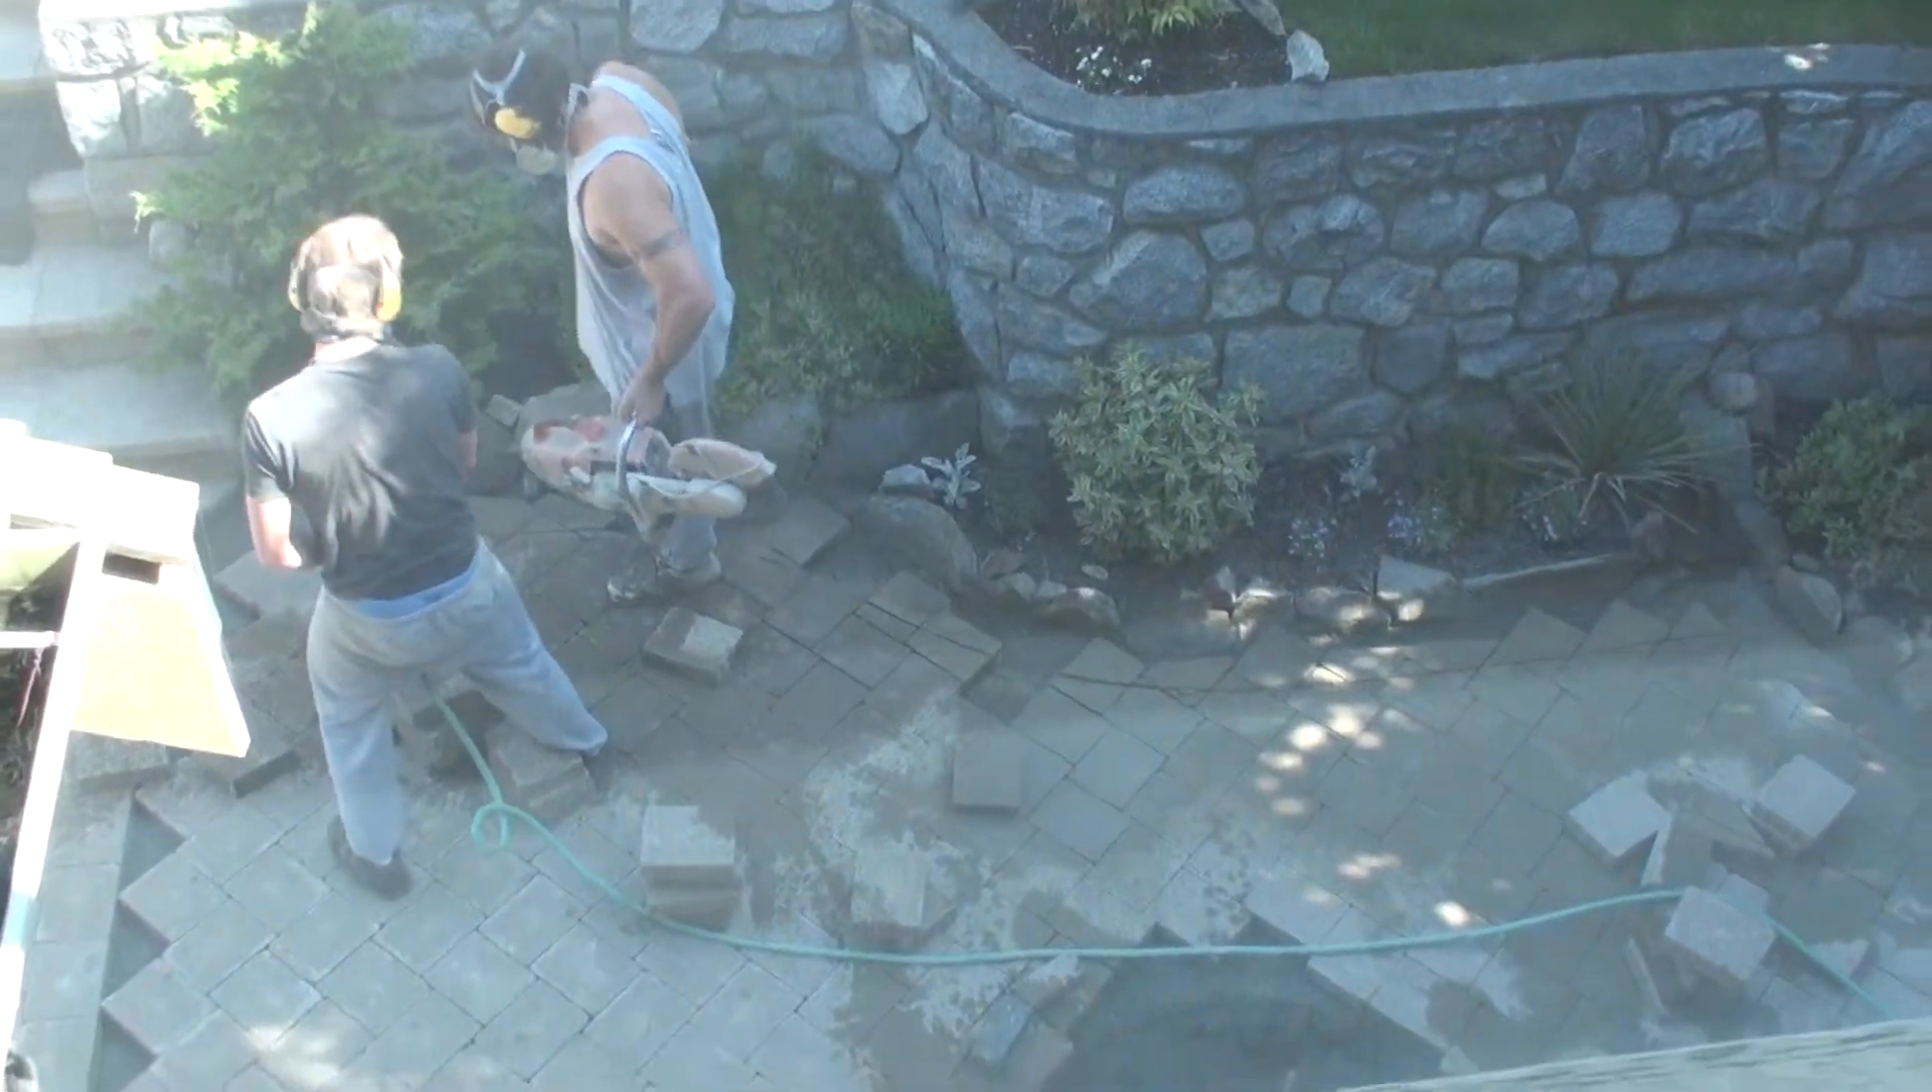As you can see we're still working on the laying of the Roman pavers.